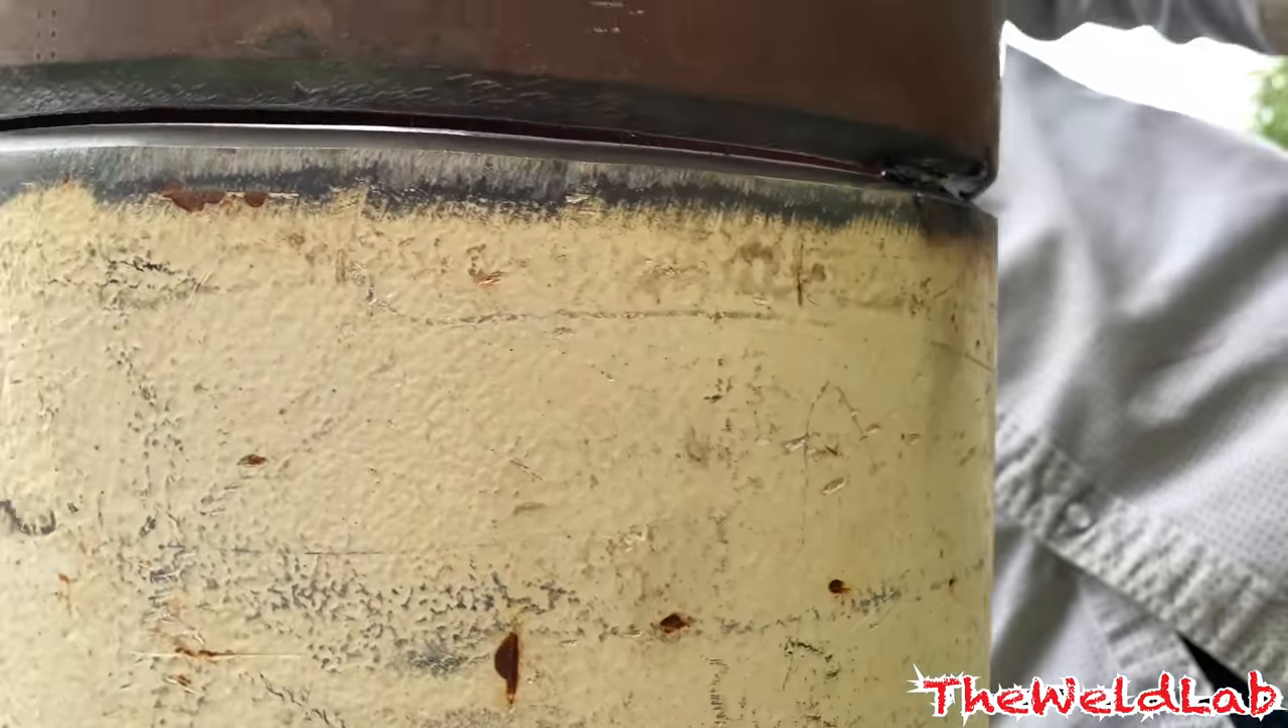We just finished tacking this pipe up we did like an inch tack on top an inch at the bottom we look at the gap right now and he has a slight bigger gap.